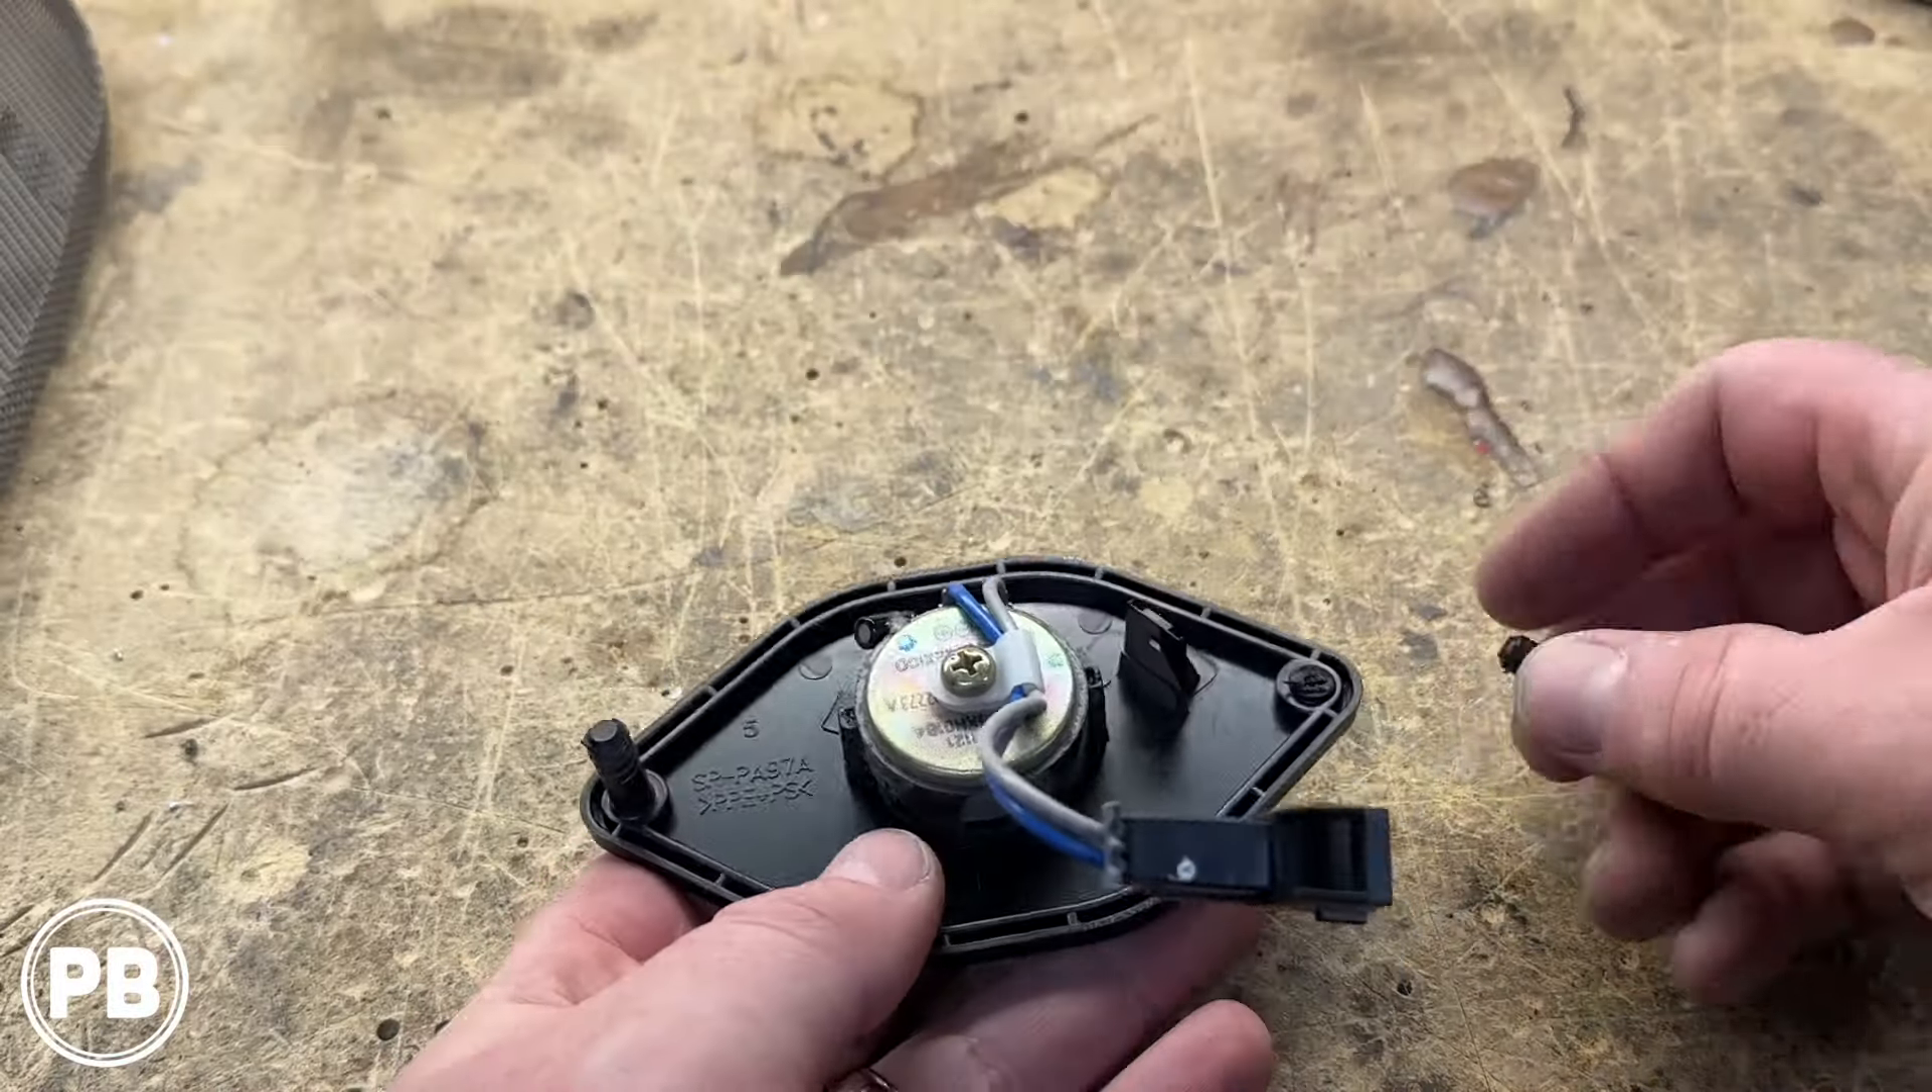All right, so we have our tweeter out here.